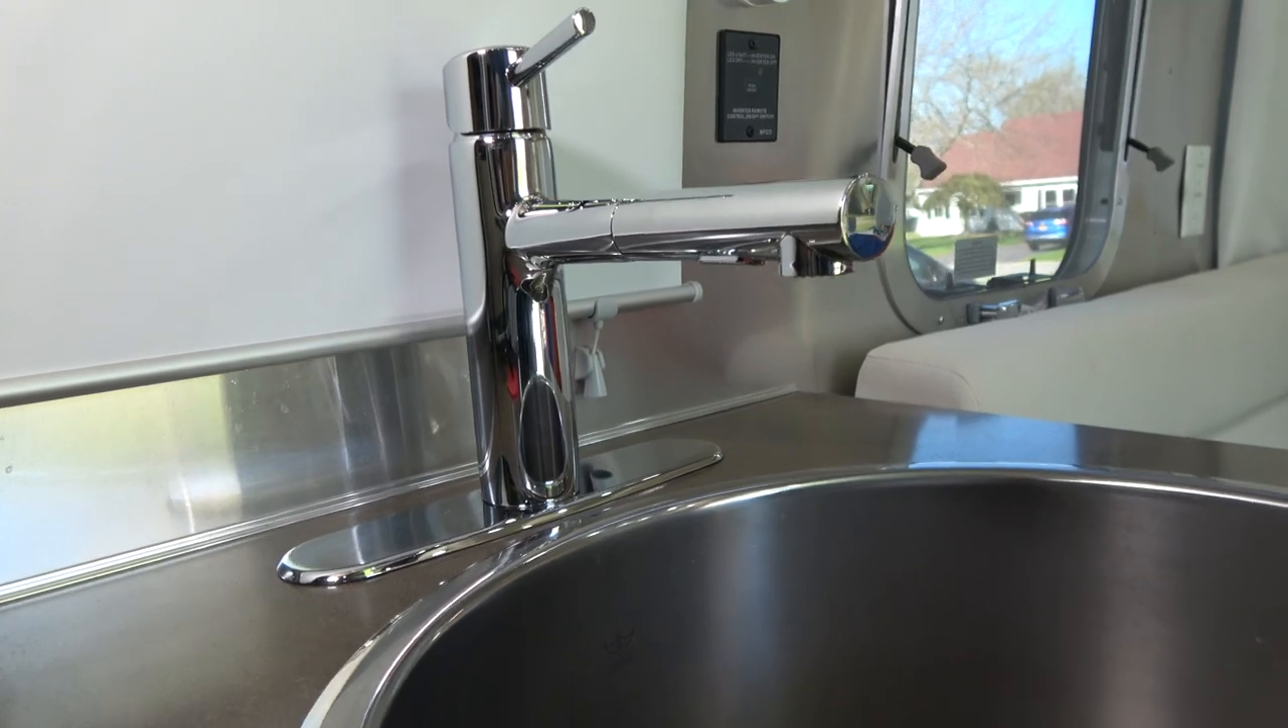You've got a nice new faucet in place here with a retractable sprayer.